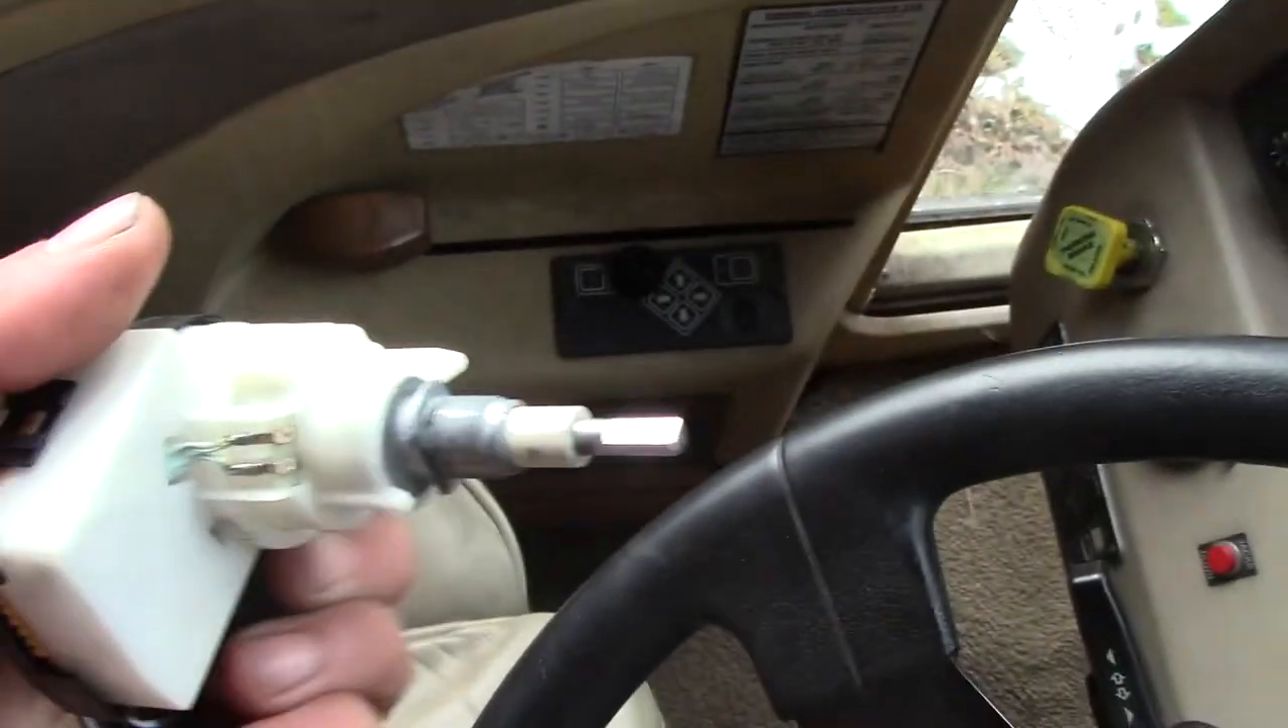I got the switch out. Pretty quick and easy.